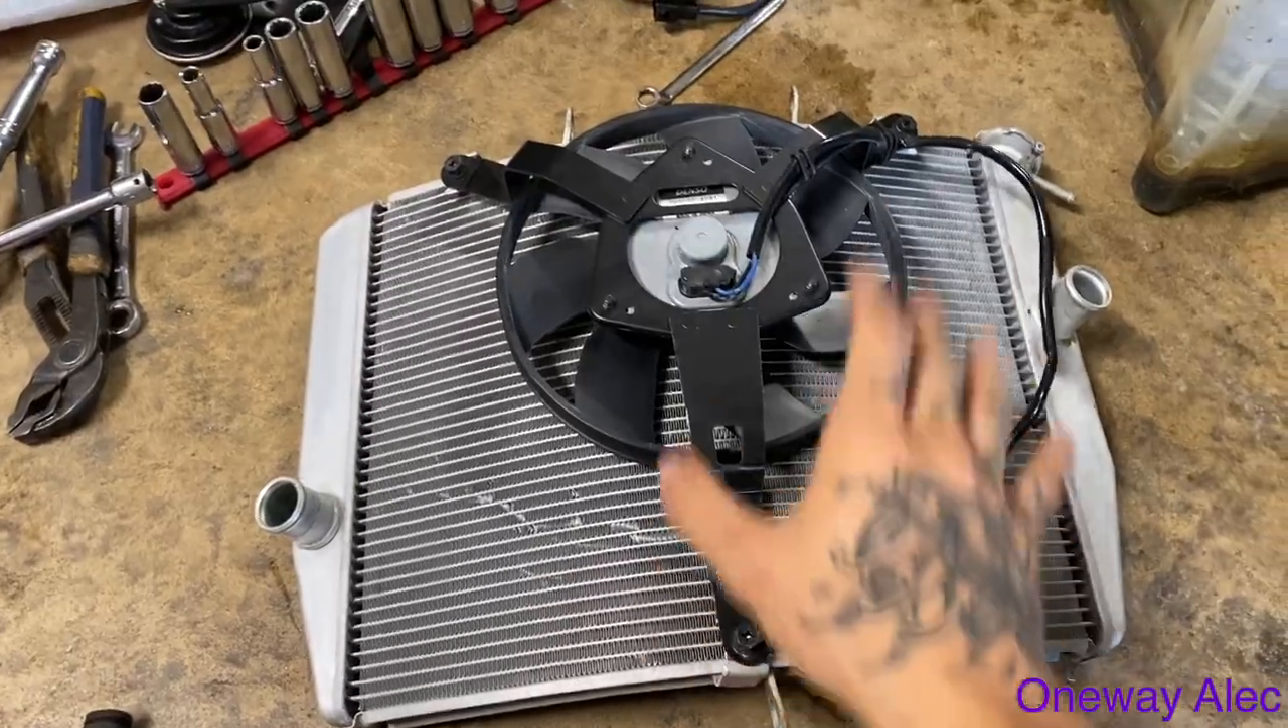Alright, halfway there. Got the whole radiator out.